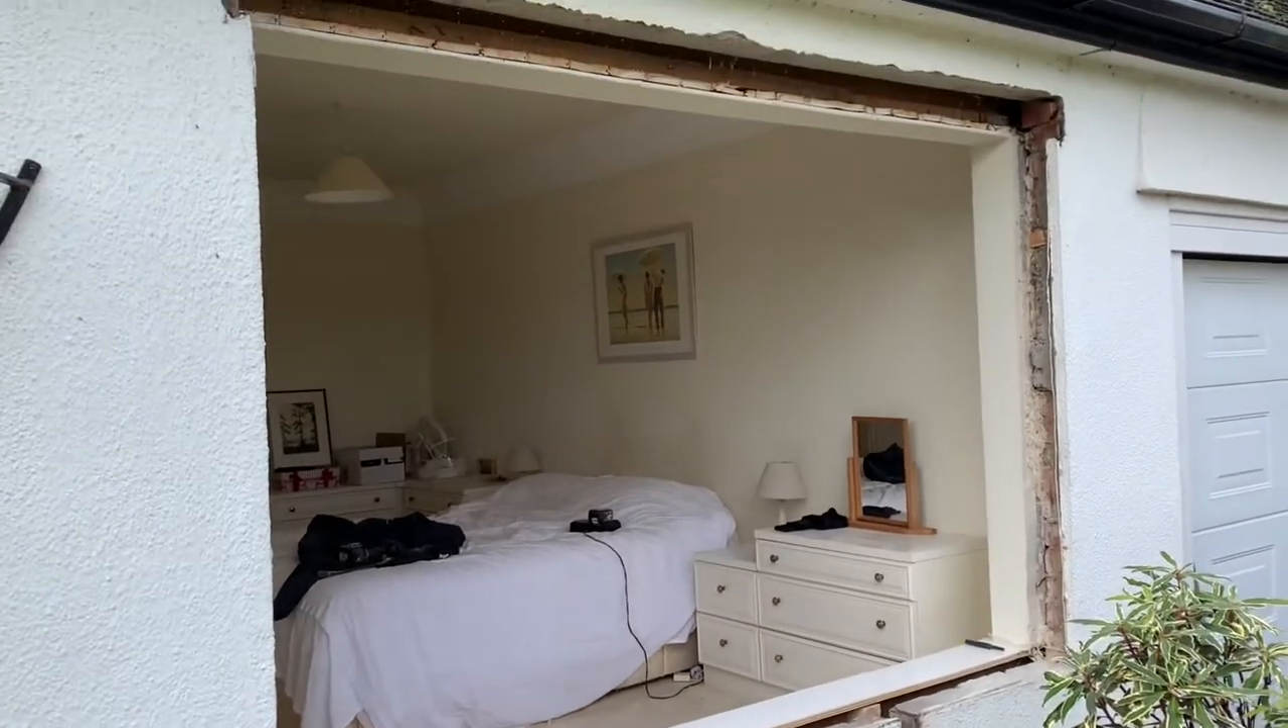That's the window out now, all prepped ready for the new residence 9 window.